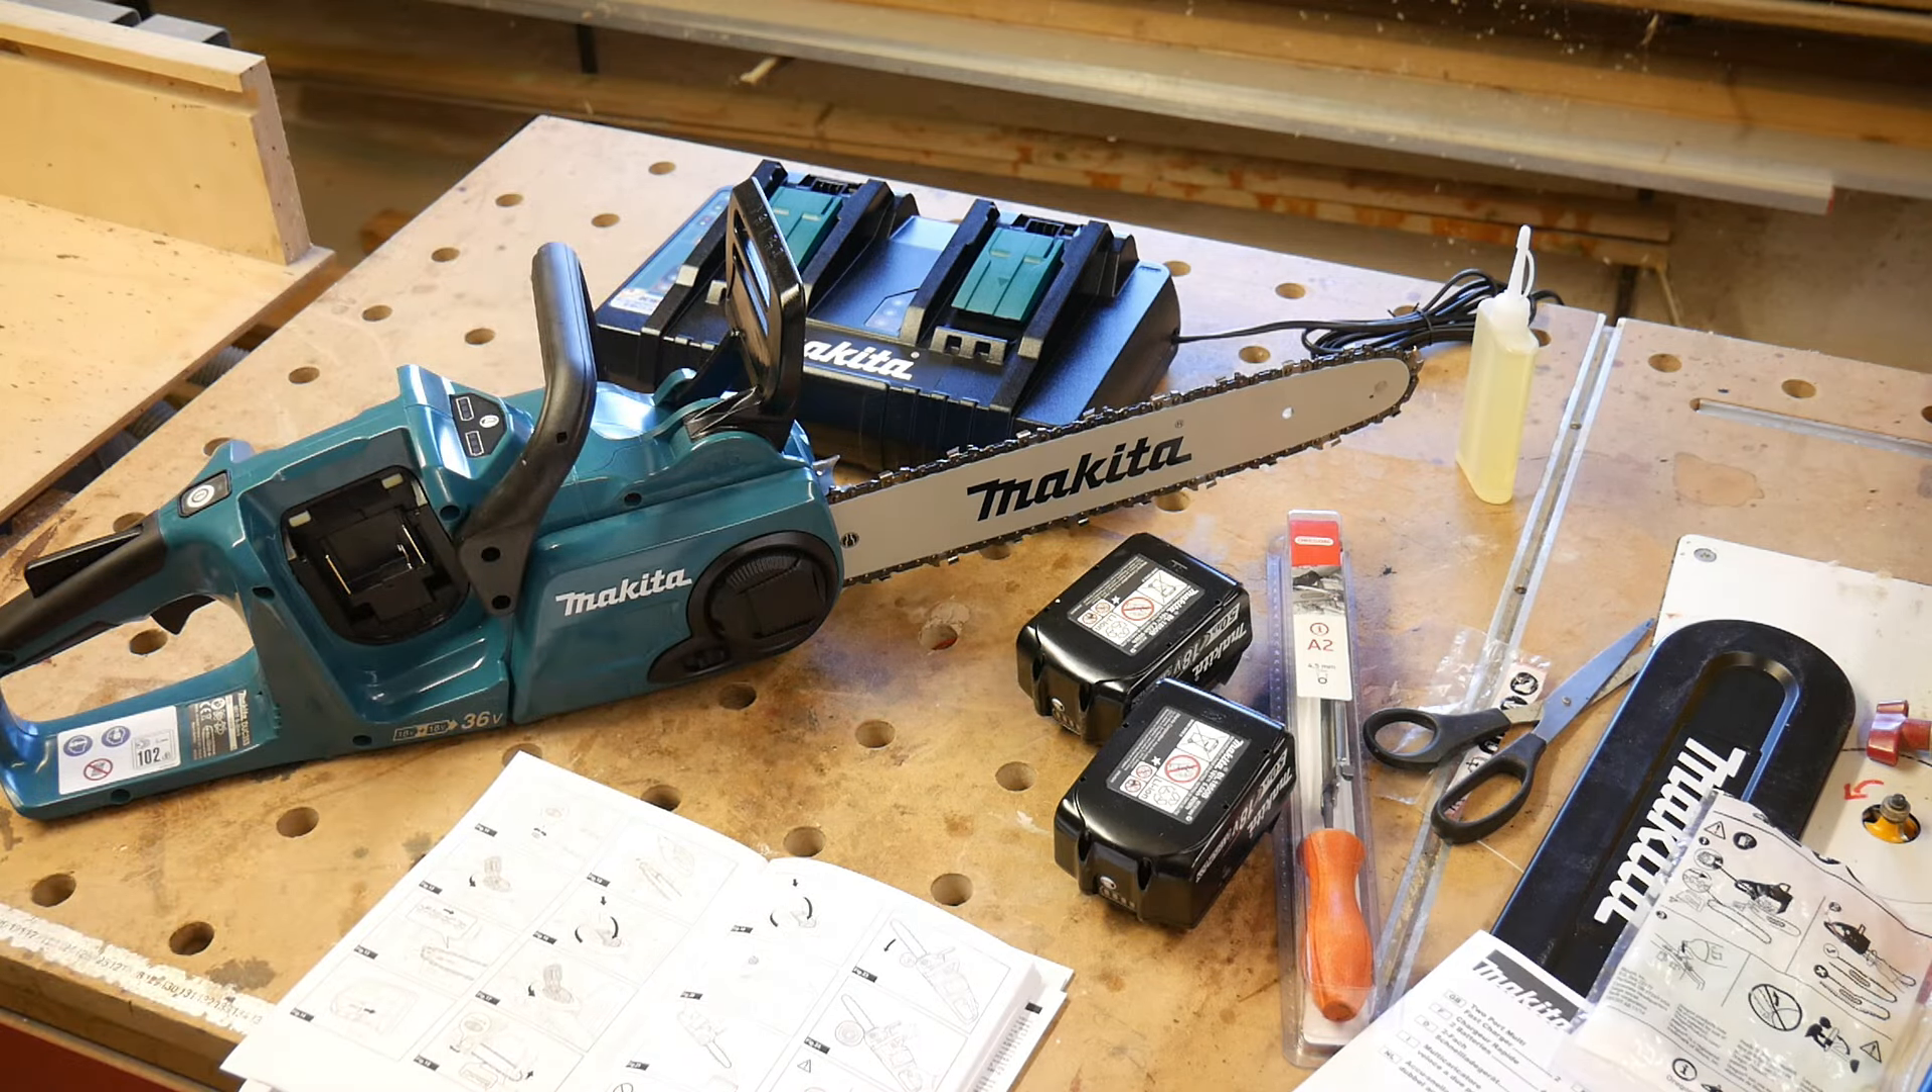Jetzt müssen eigentlich nur noch die Akkus eingelegt werden.